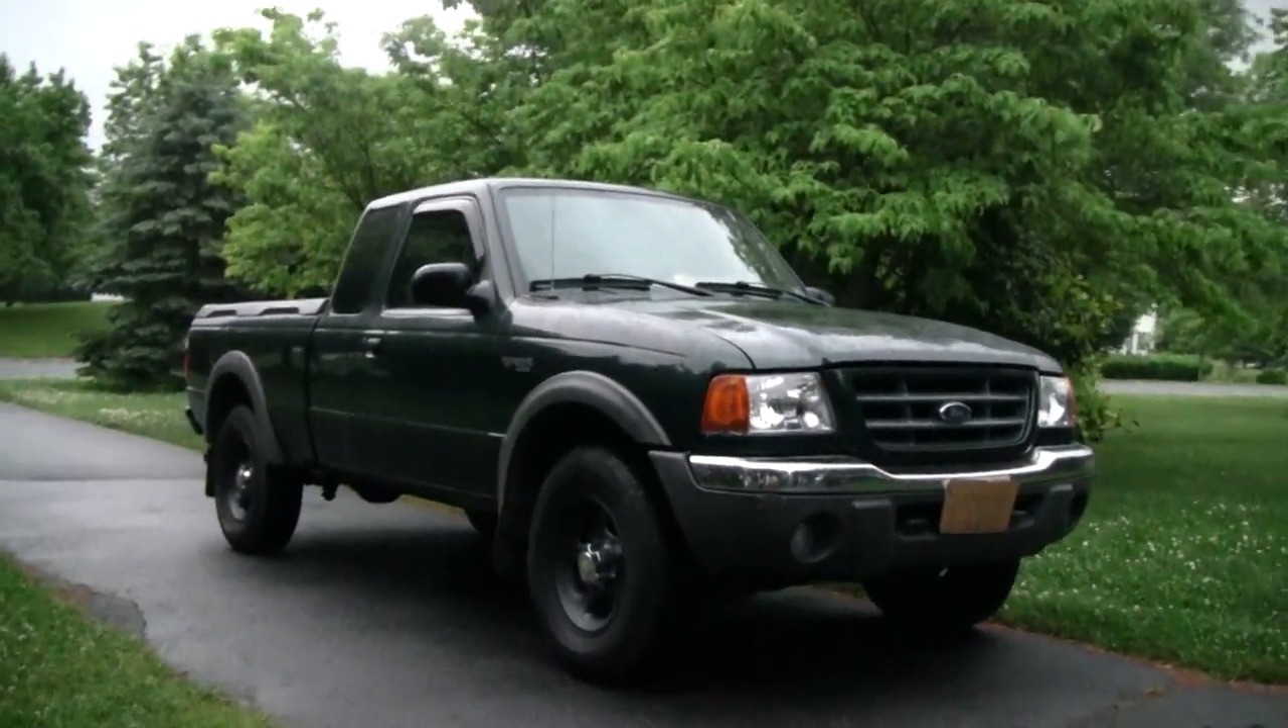We're all finished up here. So I decided to put the wheels back on and just roll it down the driveway a little bit.